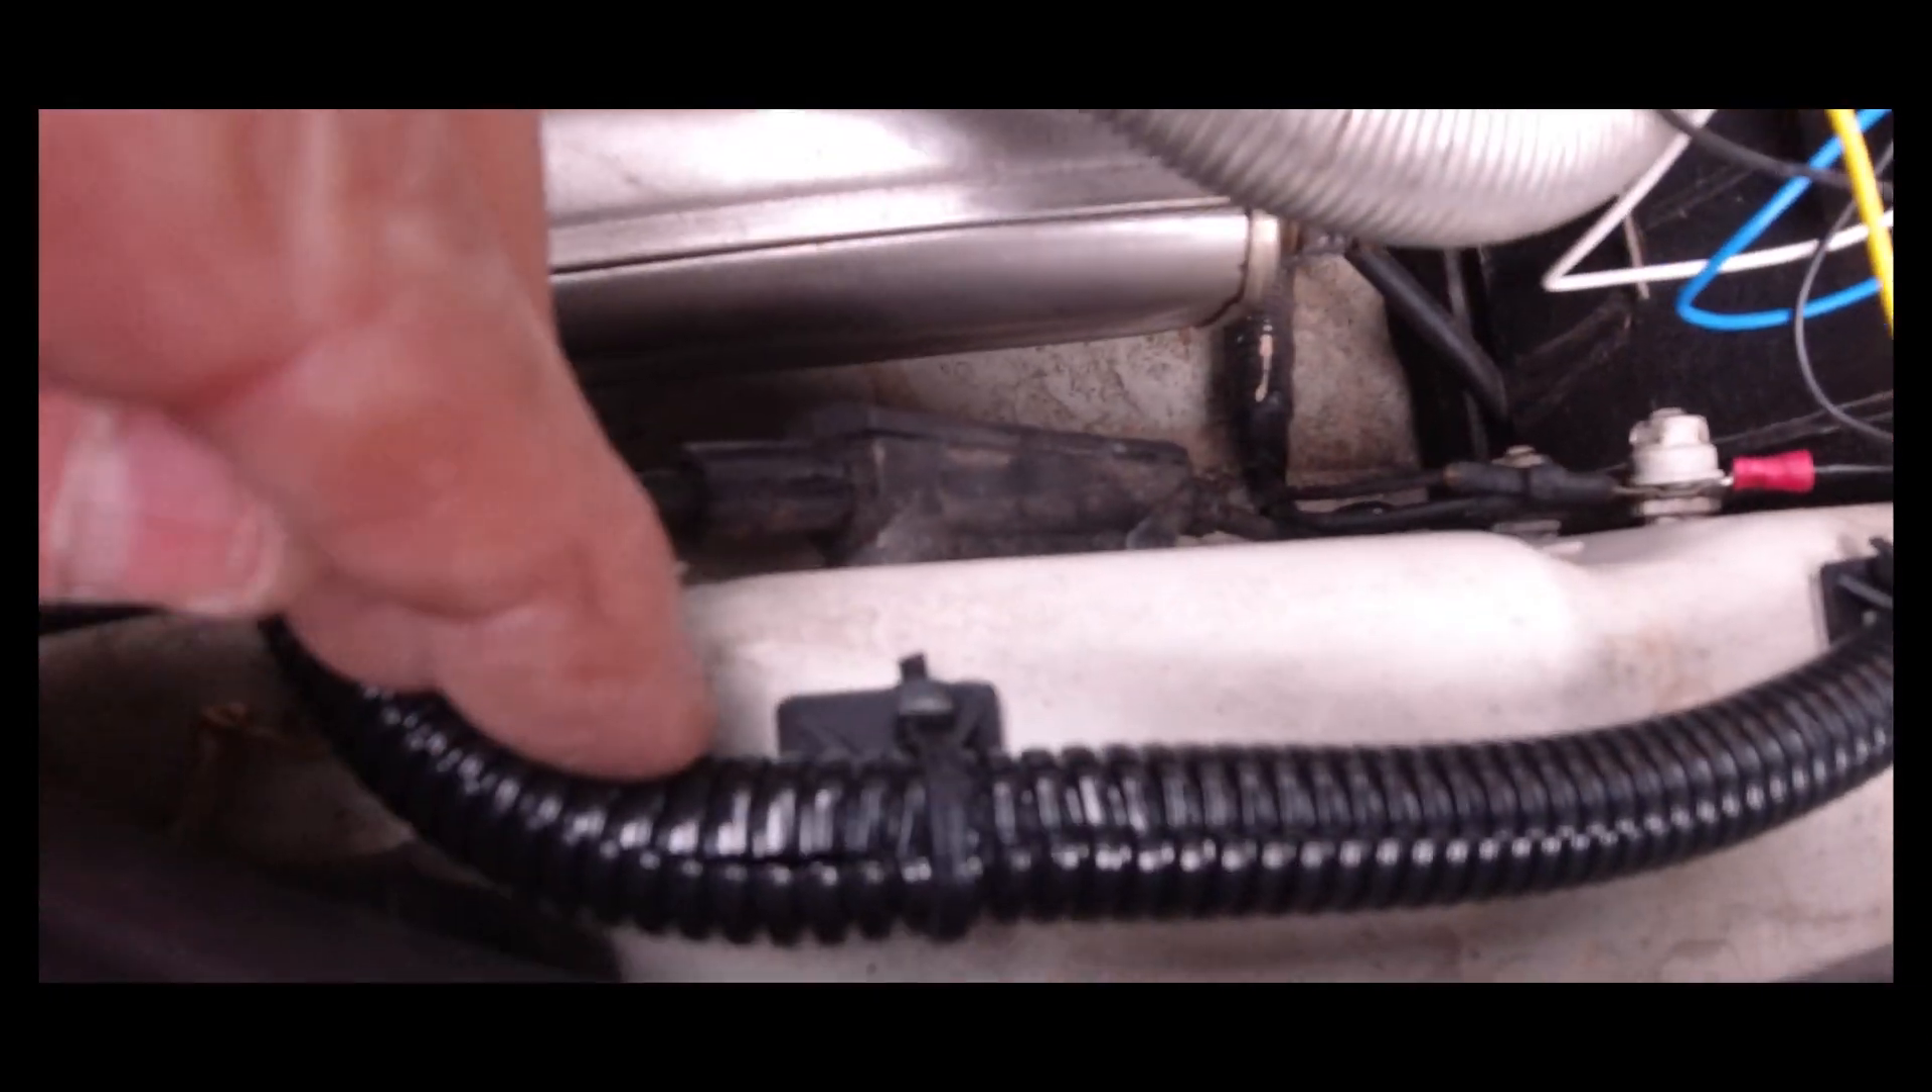There's the protective casing I've put on for the wire it runs up here.